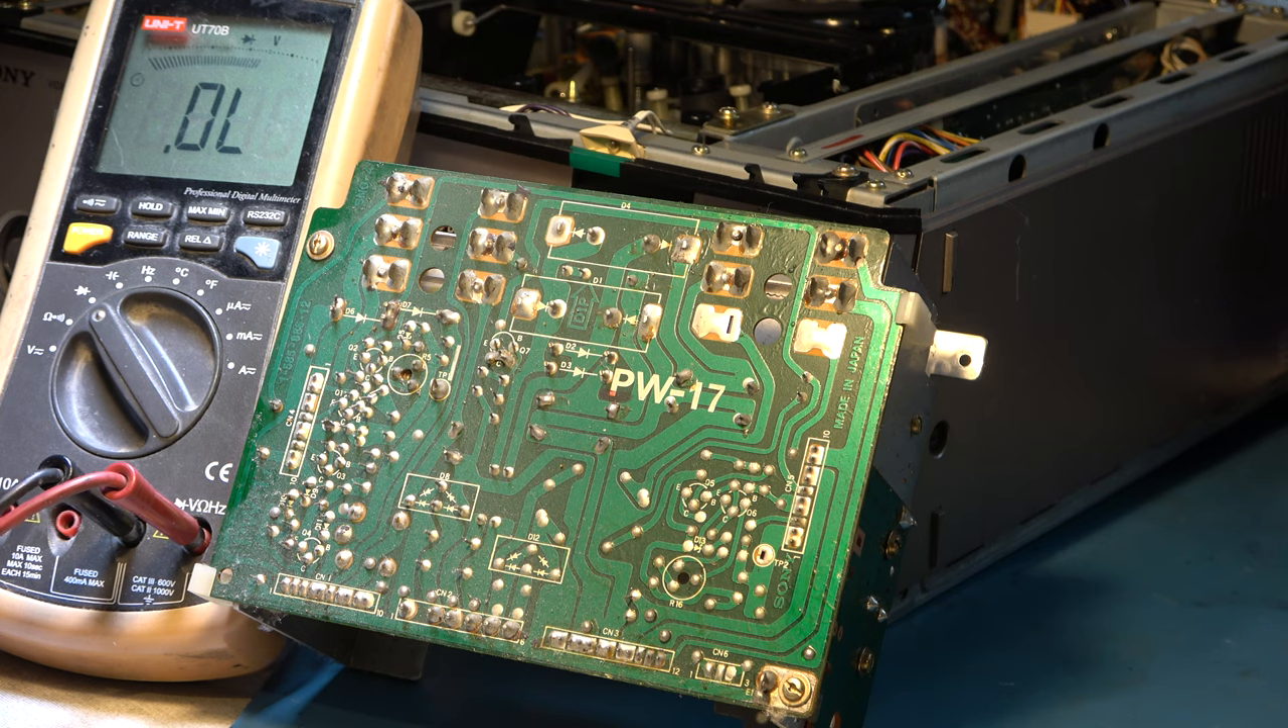Okay, we have the power supply out.